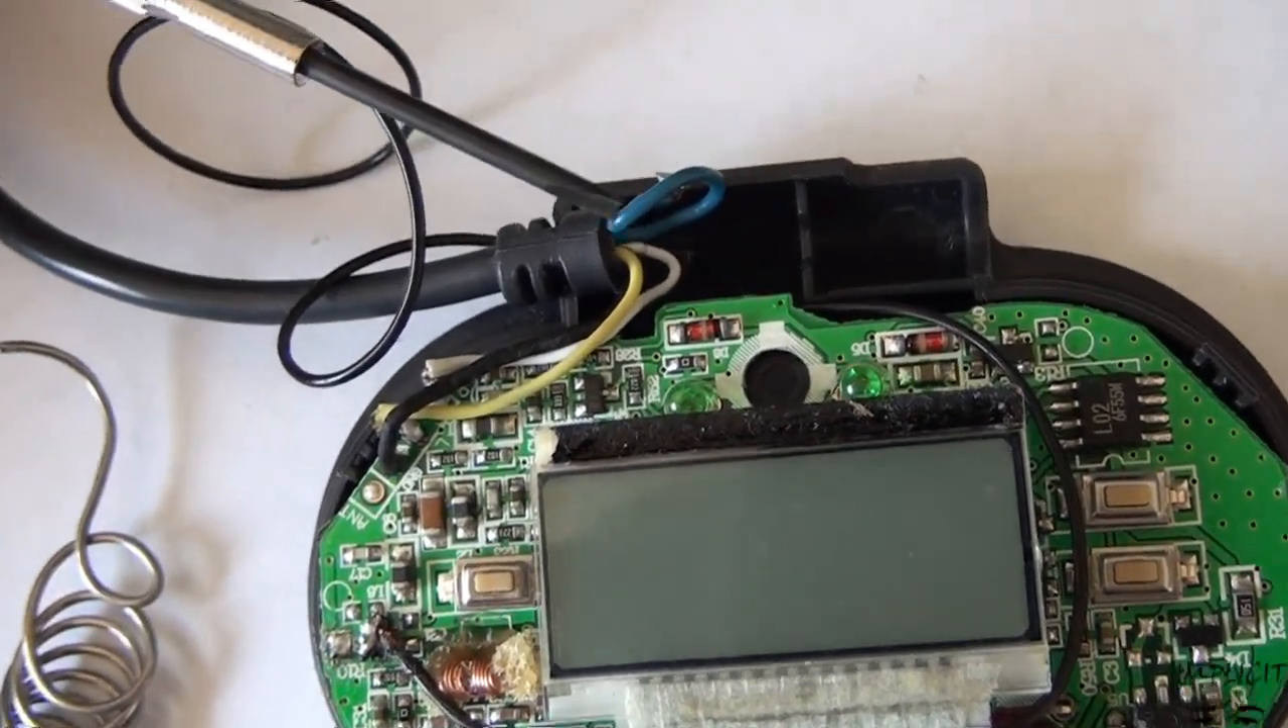And I tucked the blue wire over here because you don't really need the blue wire anymore.